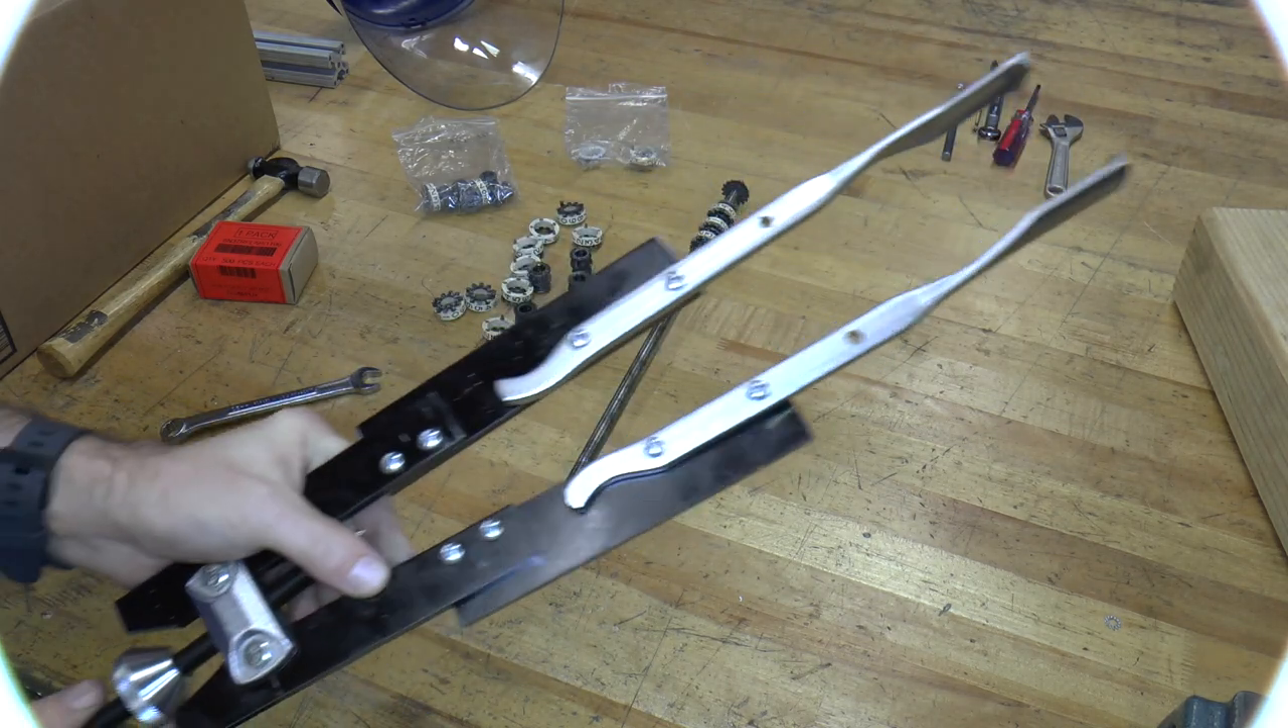I hokeyed up some extensions, uh, for these jaws. So they're longer now.